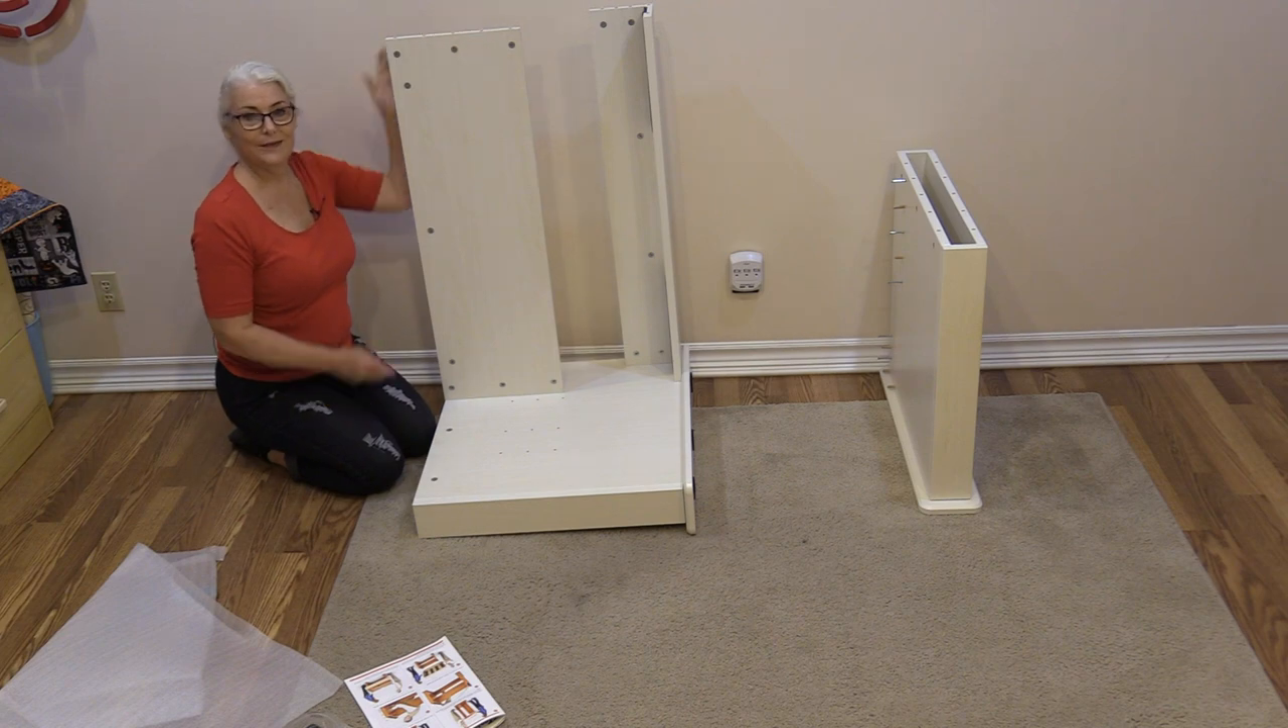So we have one side already put on. We need to pick up the second leg and place it right on top.